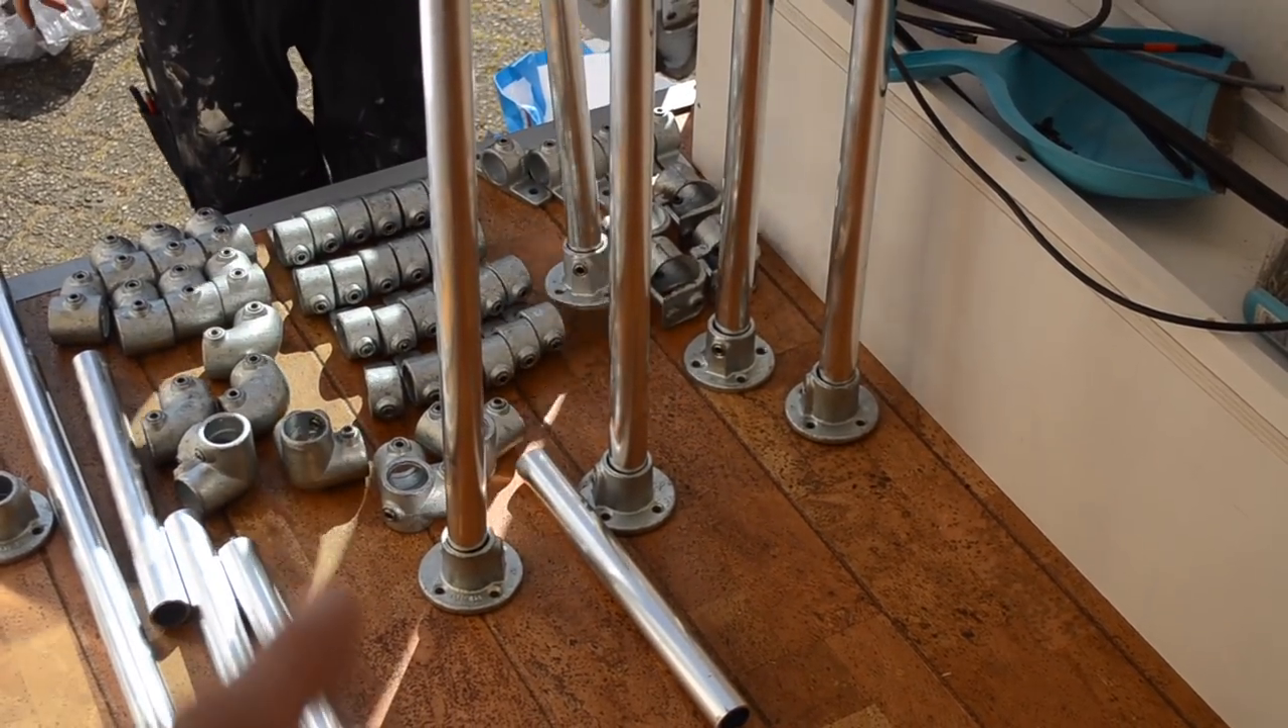So Yordi has just started and he's connected these leg holders to these scaffolding tubes.